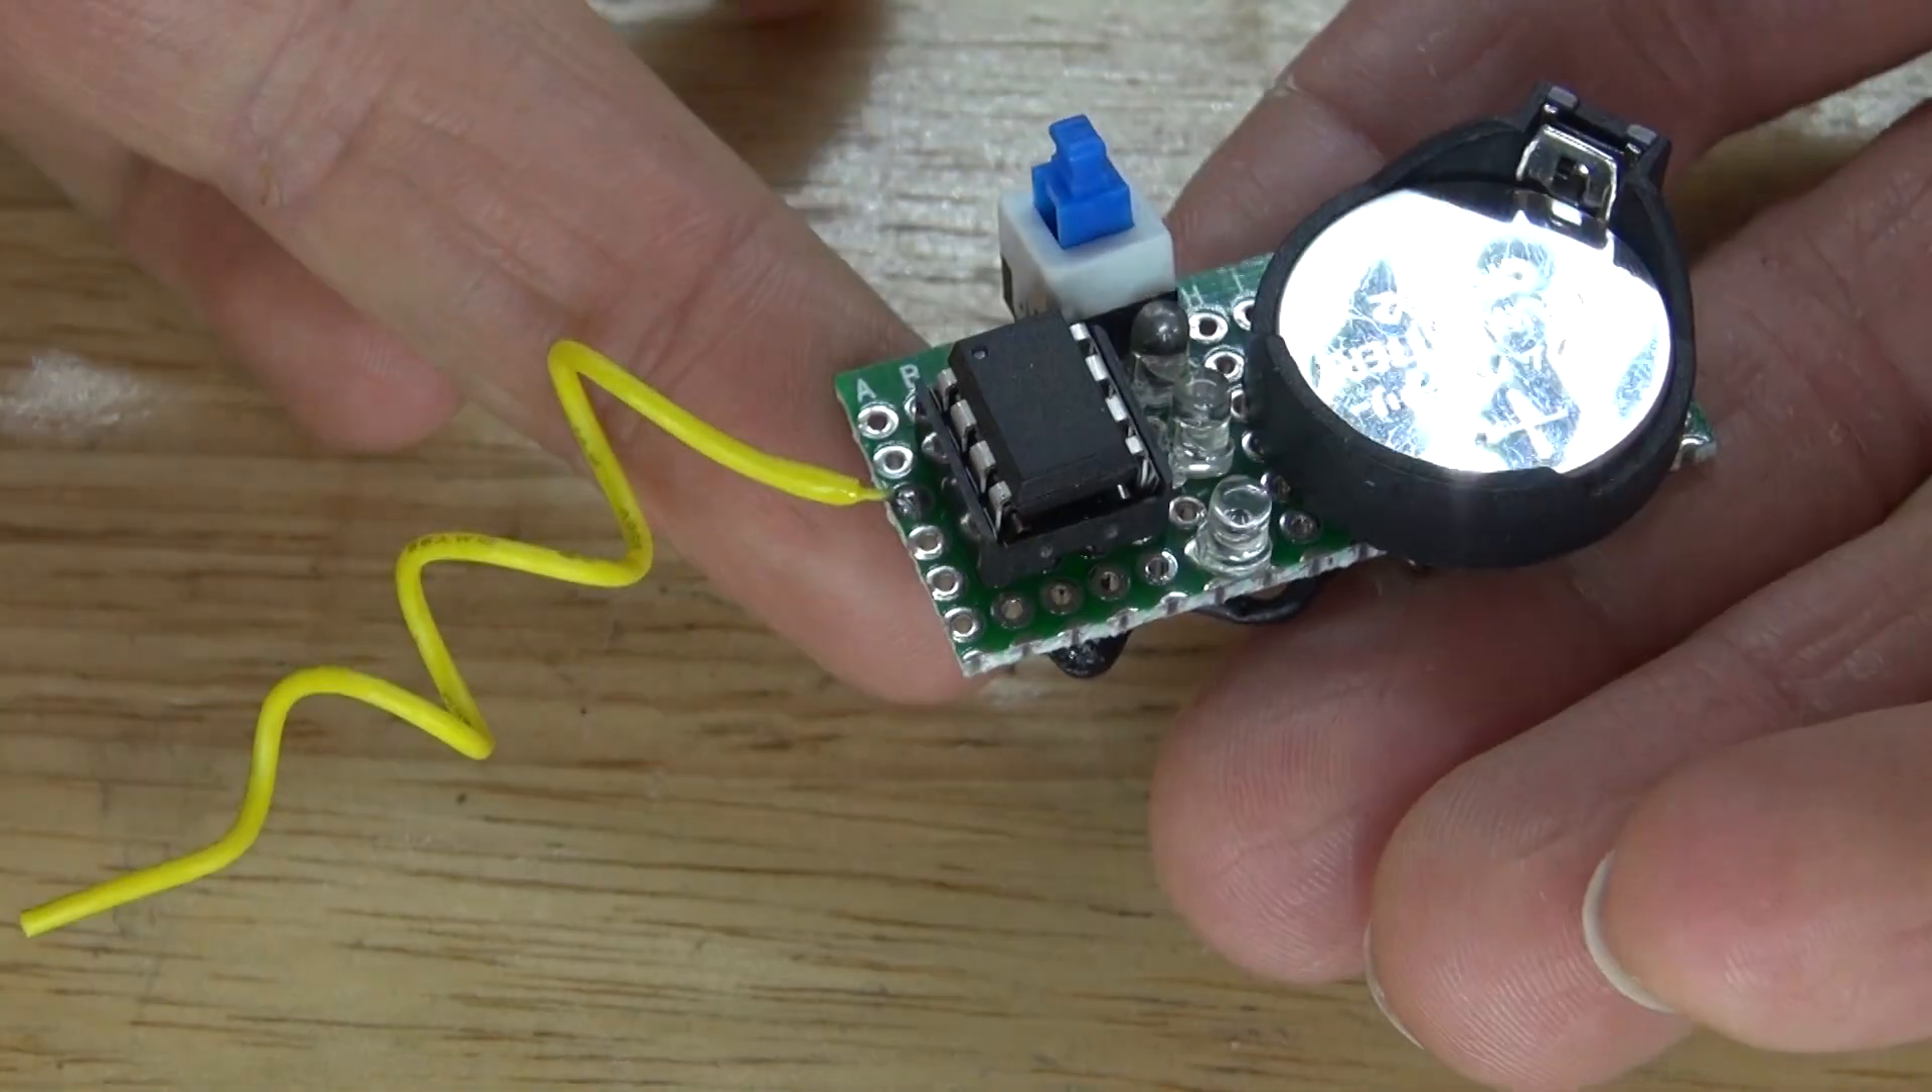Now I'm going to go ahead and take my ATtiny and place it into the IC socket holder, just like this, and then my button cell battery. And there, the circuit is now complete.